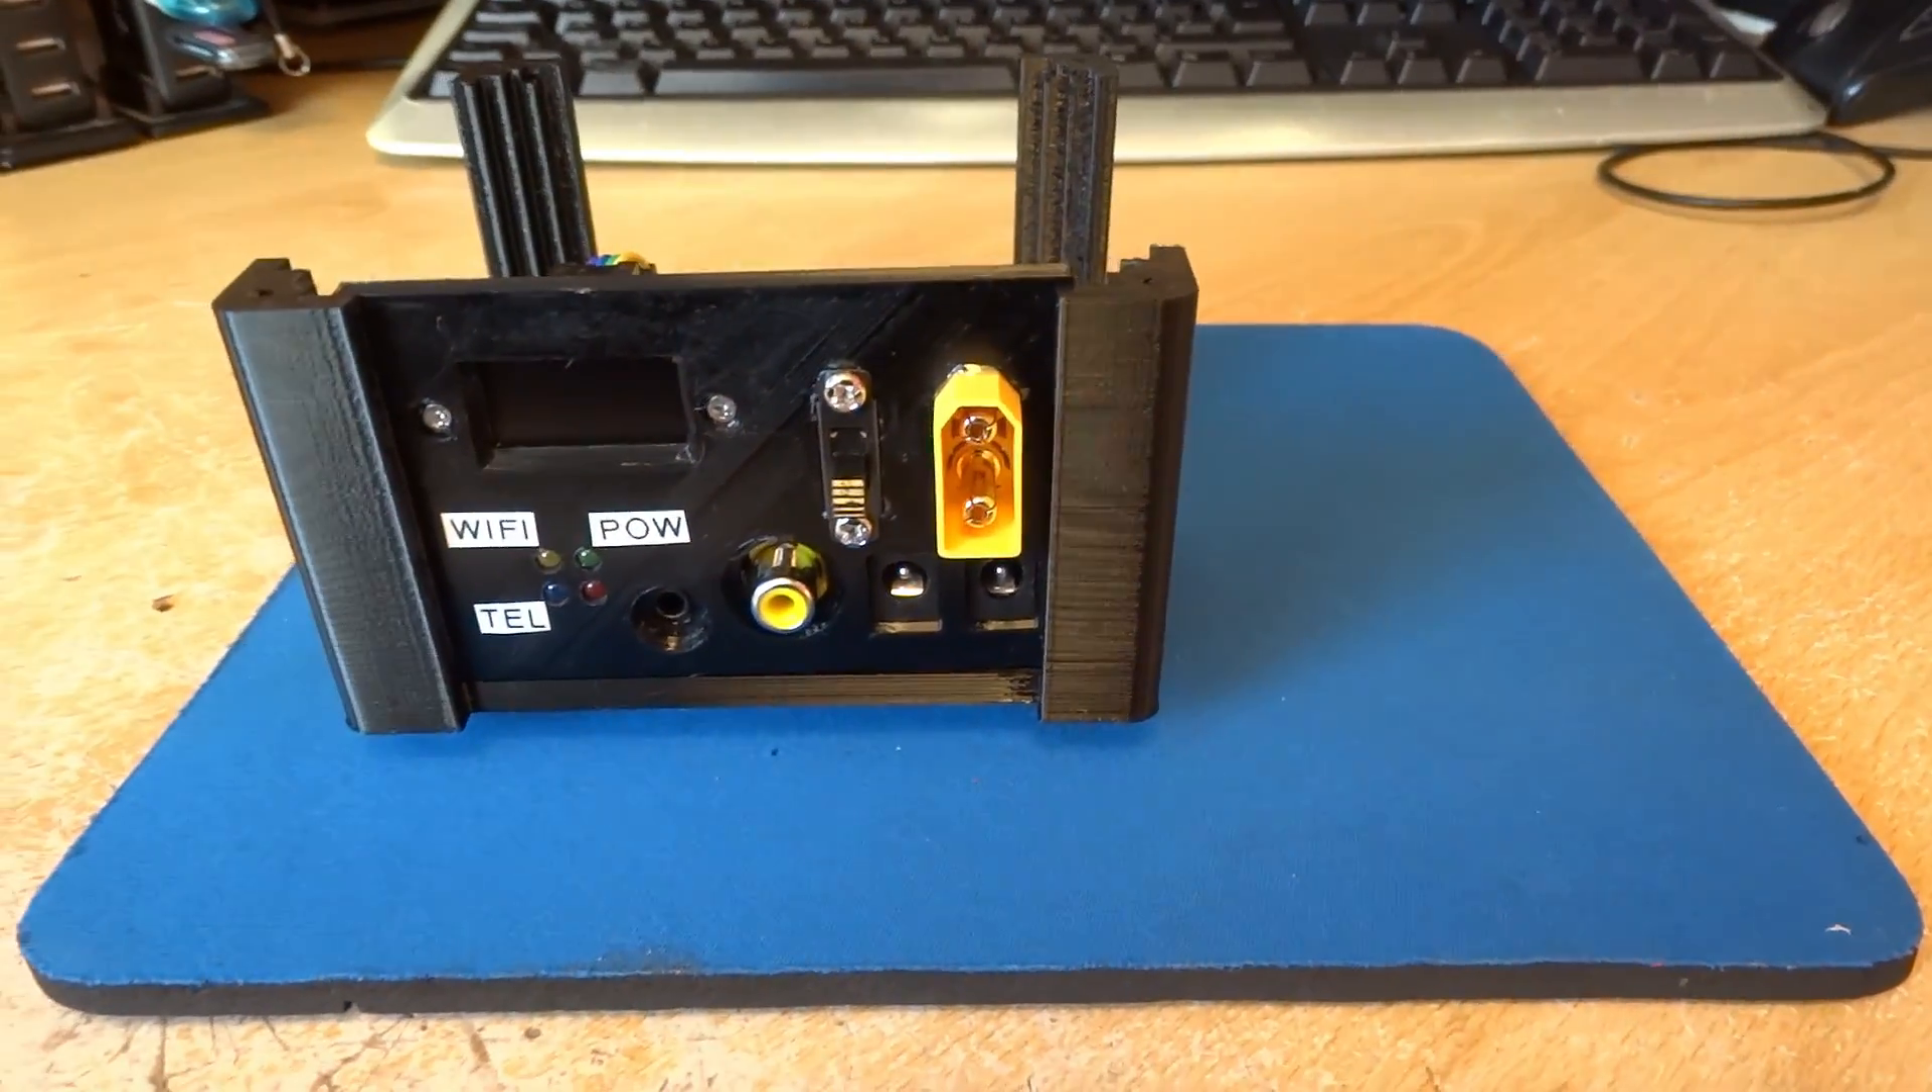Instead of taking the power in from the units down there we've added a XT90 connector there.